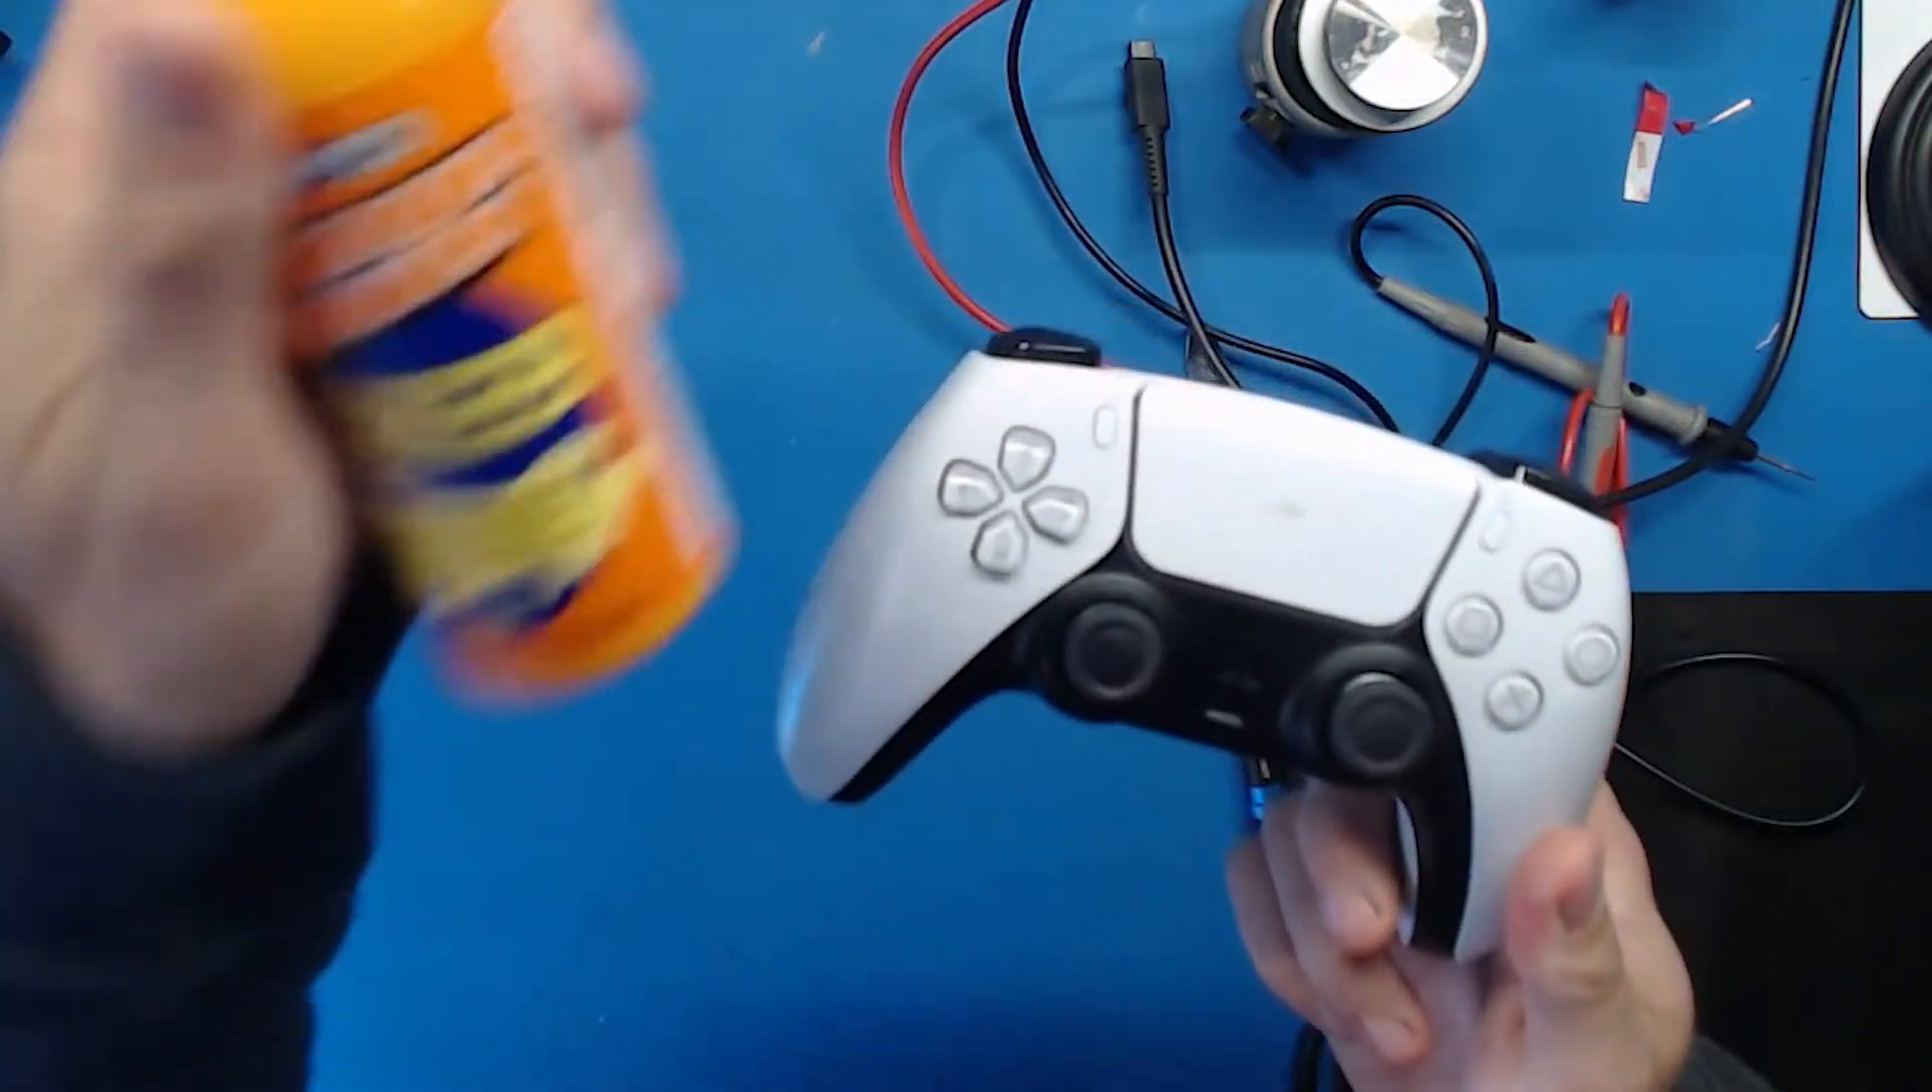So this control is back together.